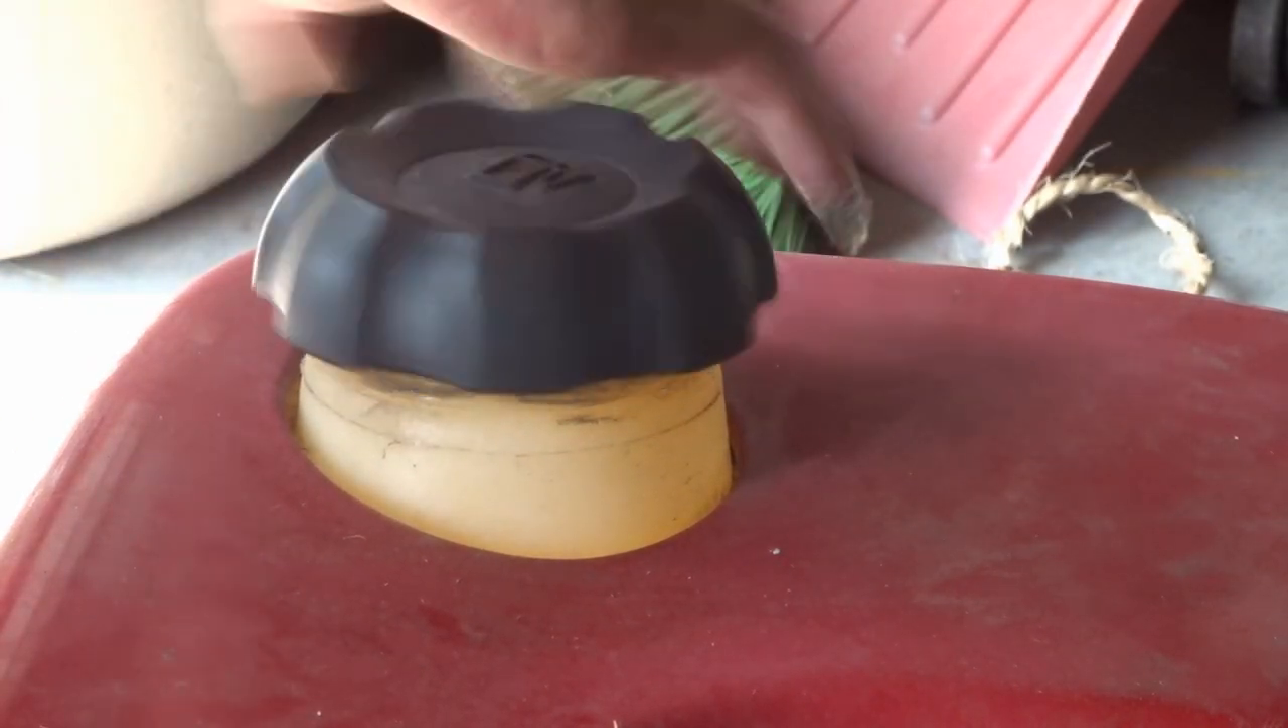Remember I'm gonna have to take off this gas cap I left that on until the end to help prevent stuff getting in there.